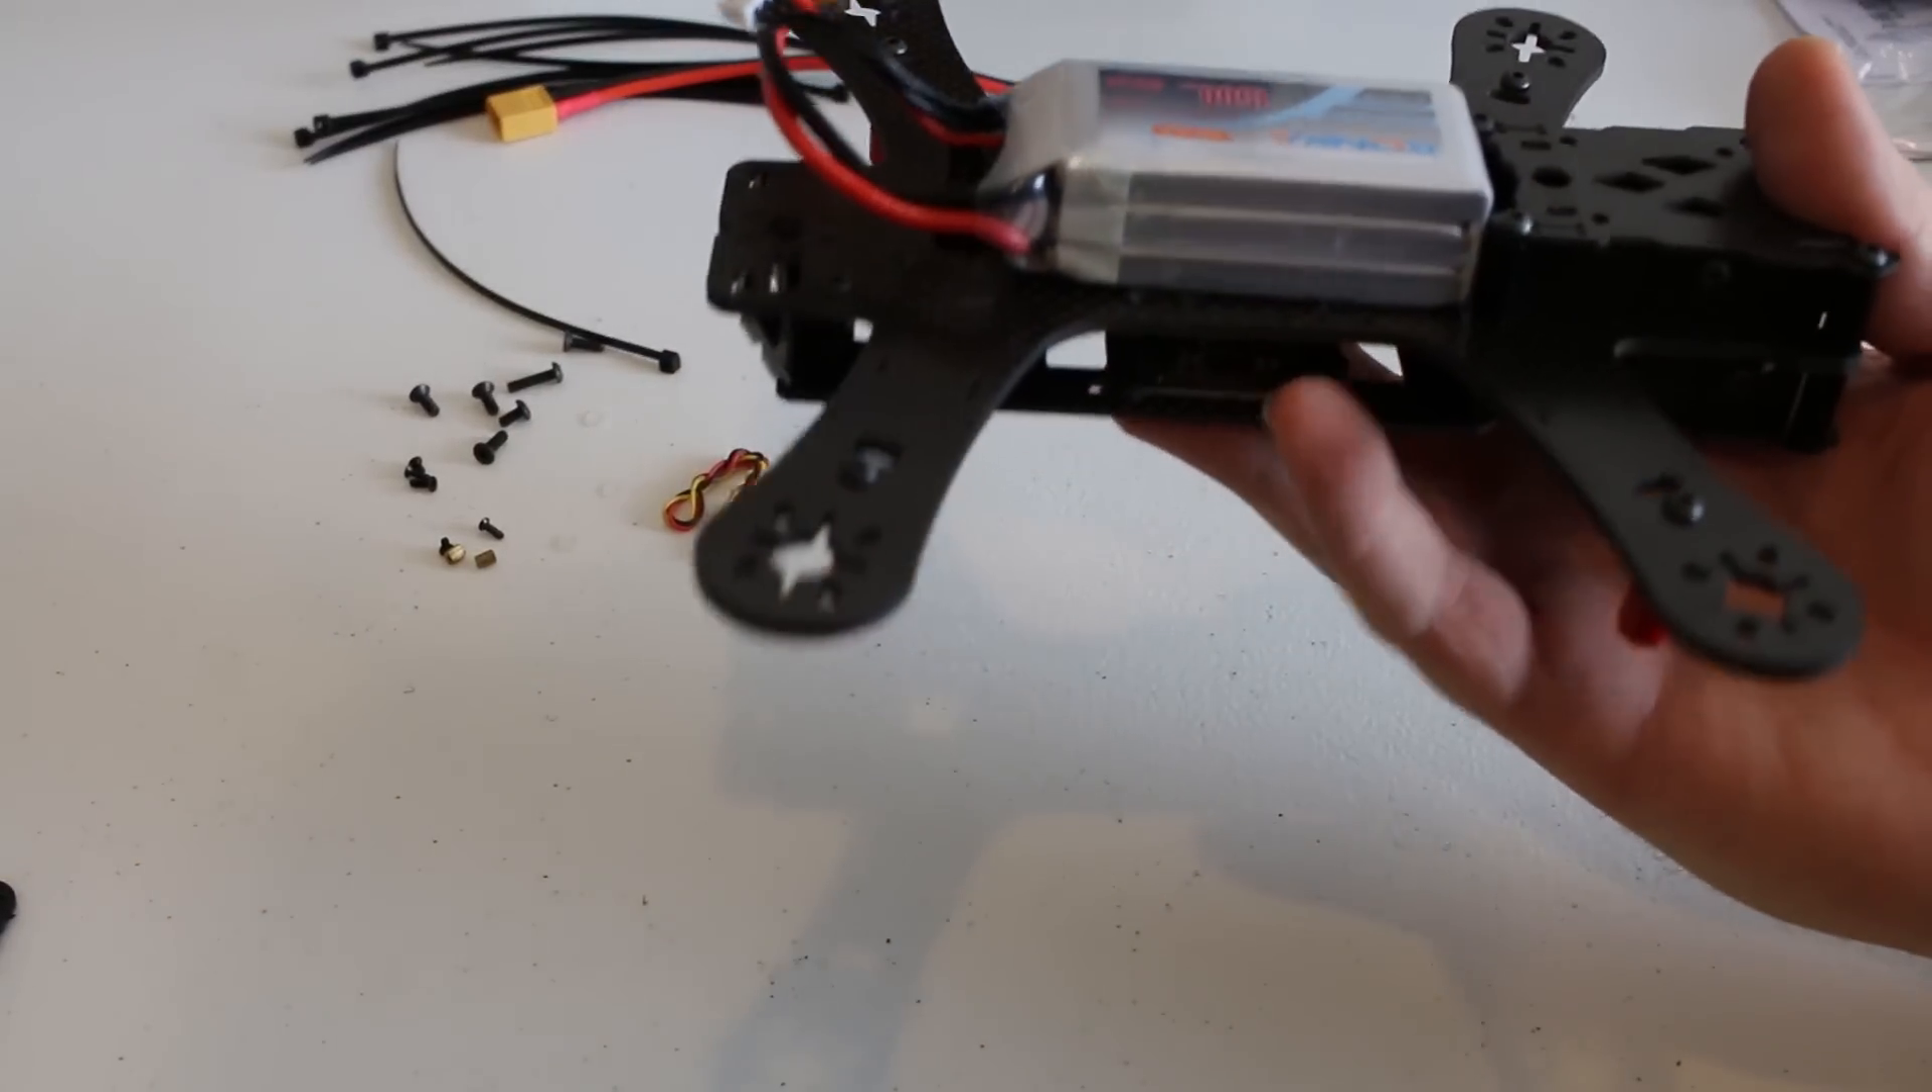If we take a look battery space this is a 1500 milliamp hour bonka so that fits nicely onto the quad.